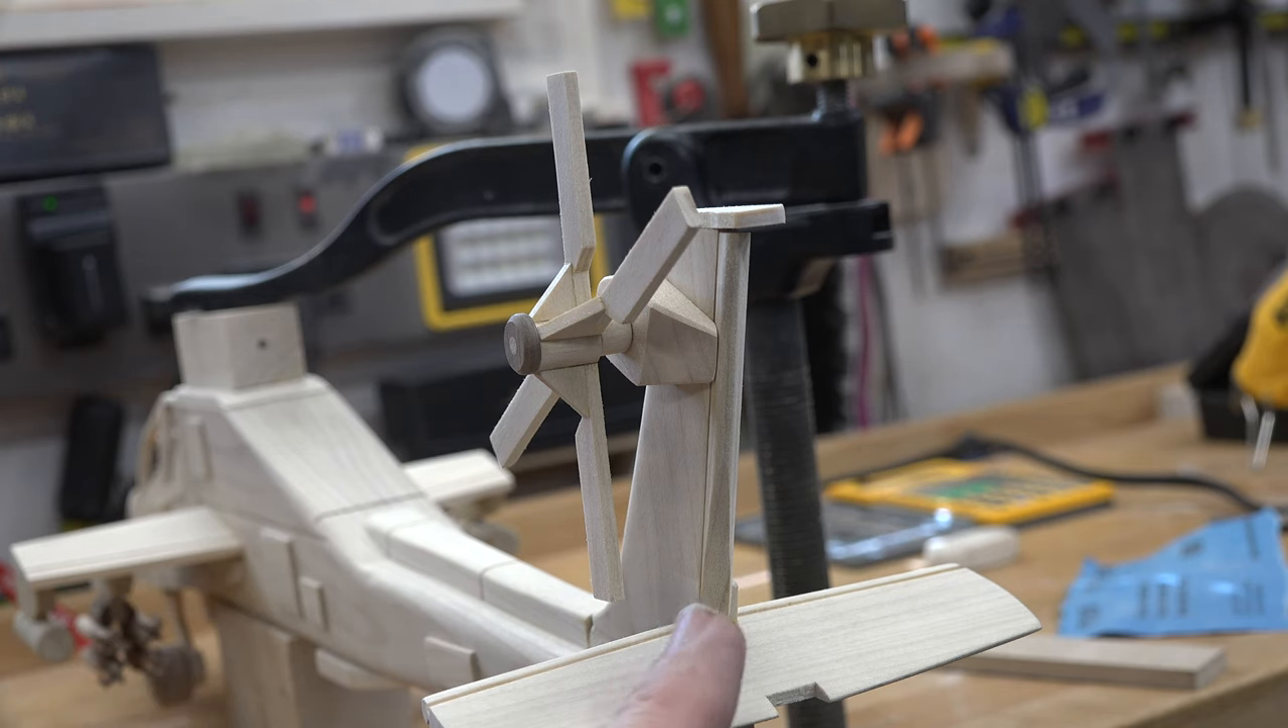I've also put the tail fin on and all it is is a matter of careful sanding for that to contour it and you should have a working rear rotor at this point in time.